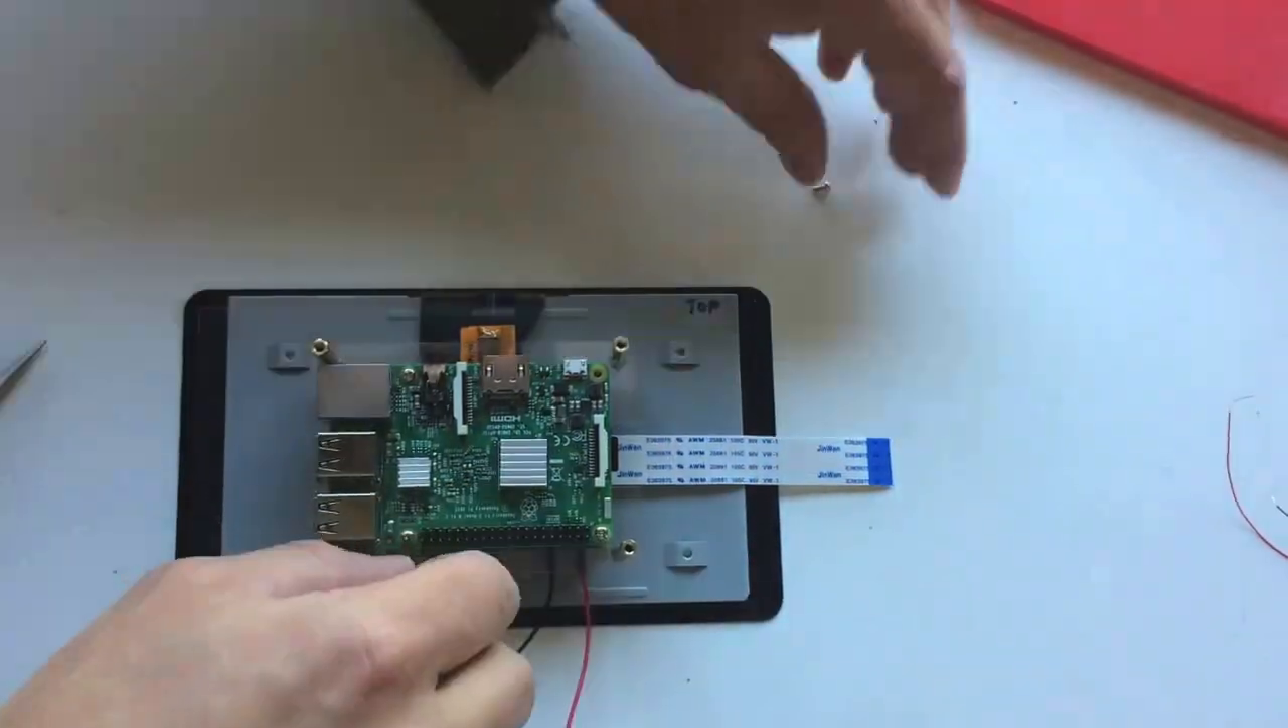Then we've got the Raspberry Pi that just sits right on top.